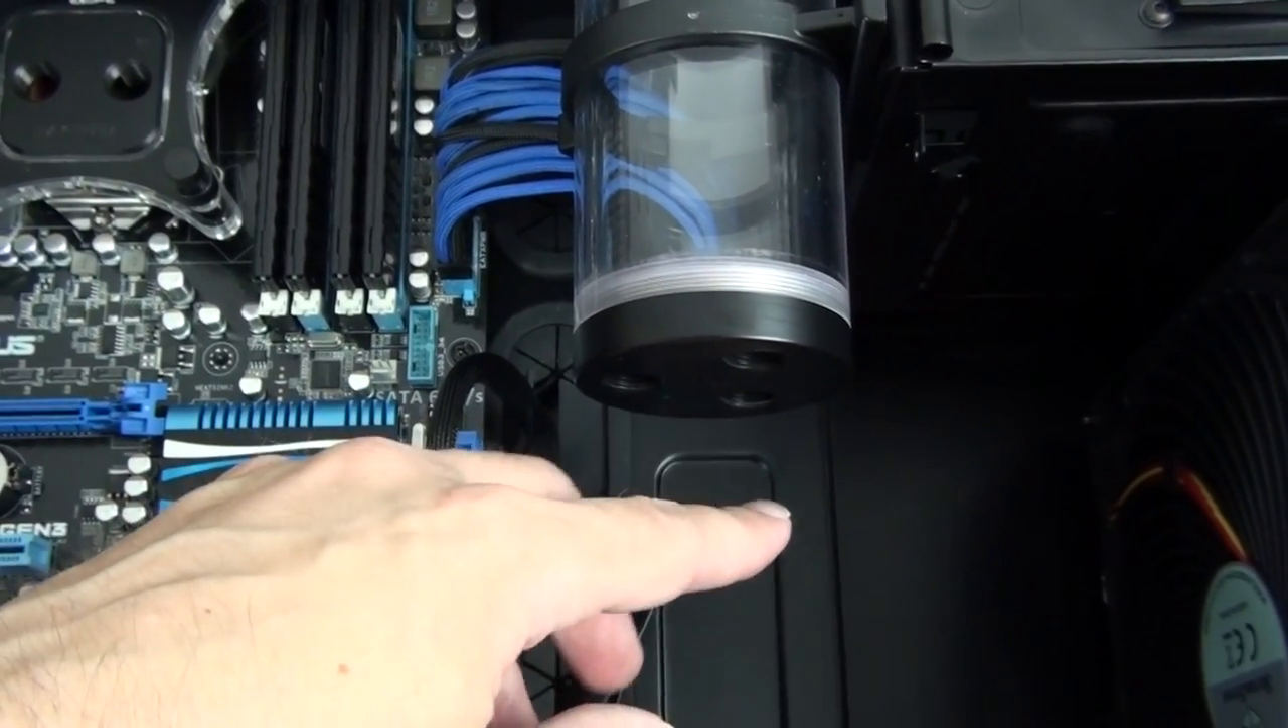The reservoir is mounted.